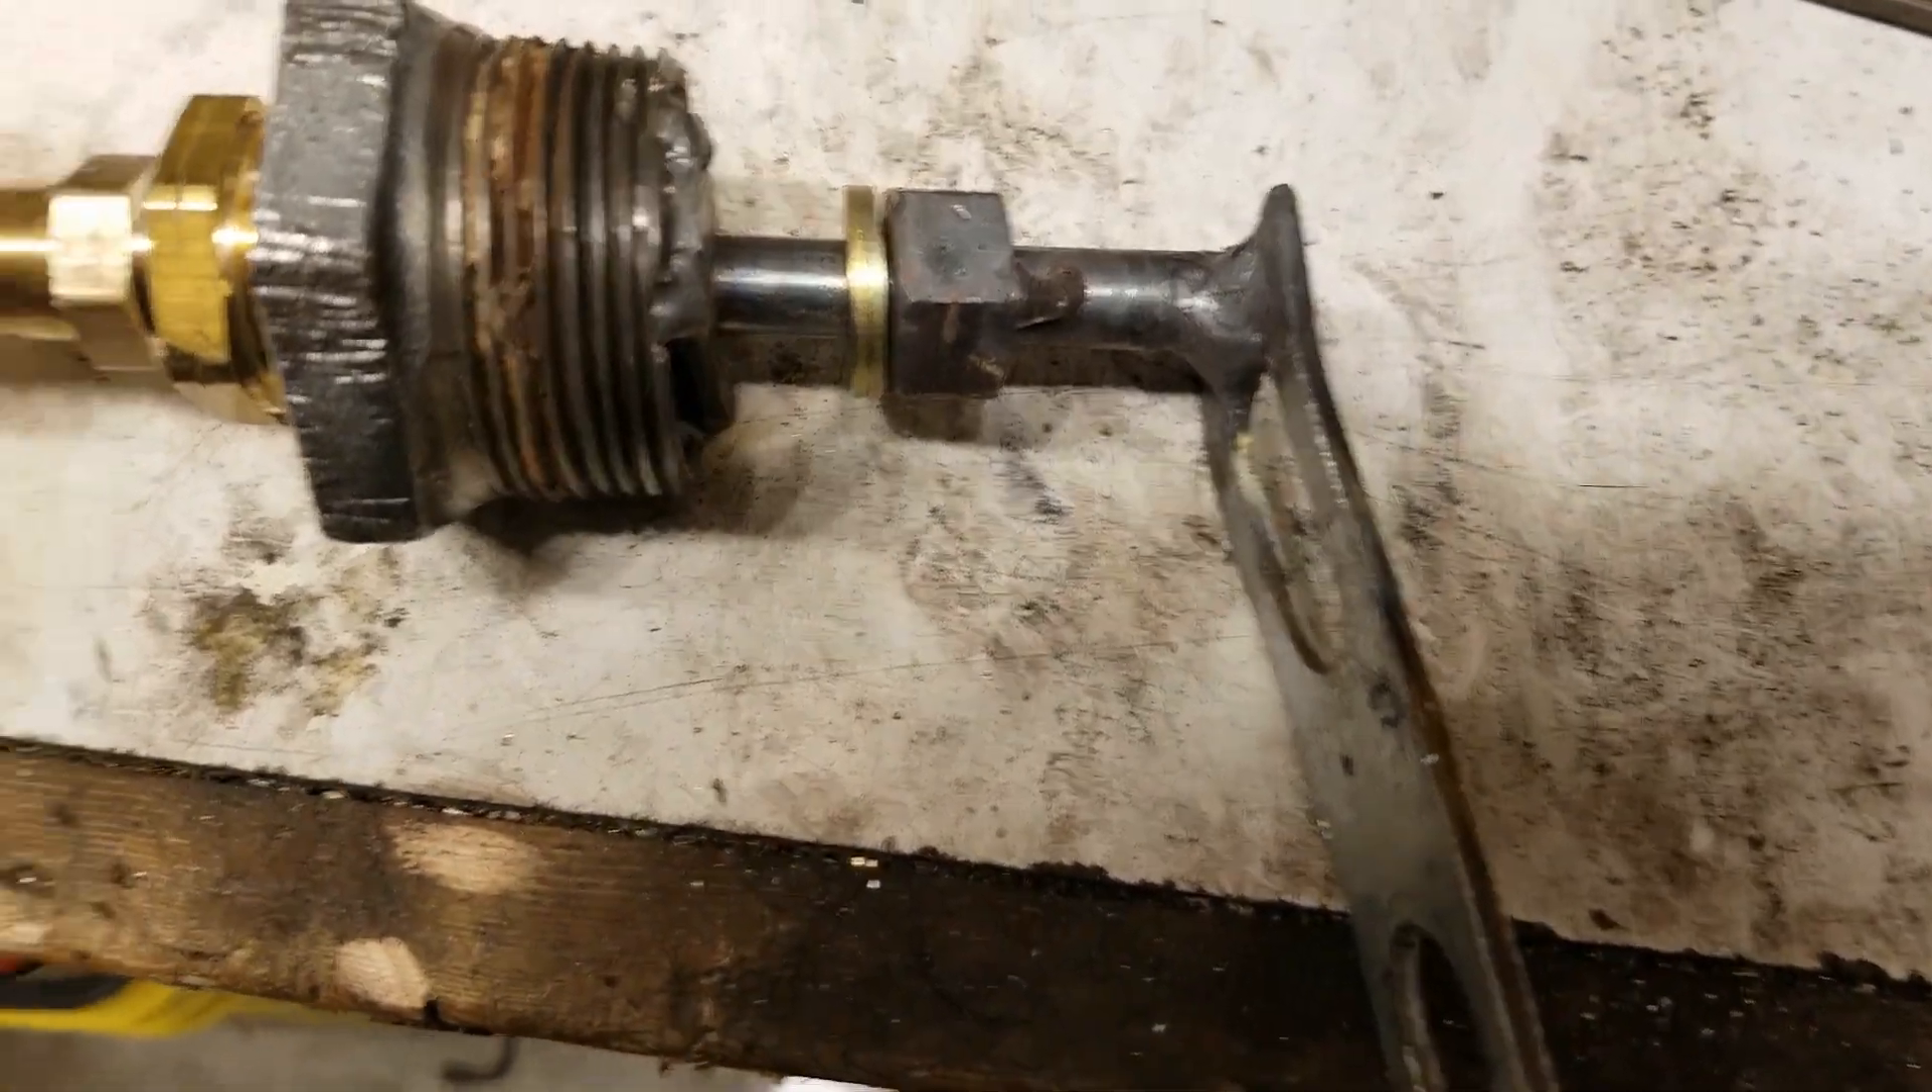That's a piece of uni strut that I cut and welded to a 3-8 steel rod.